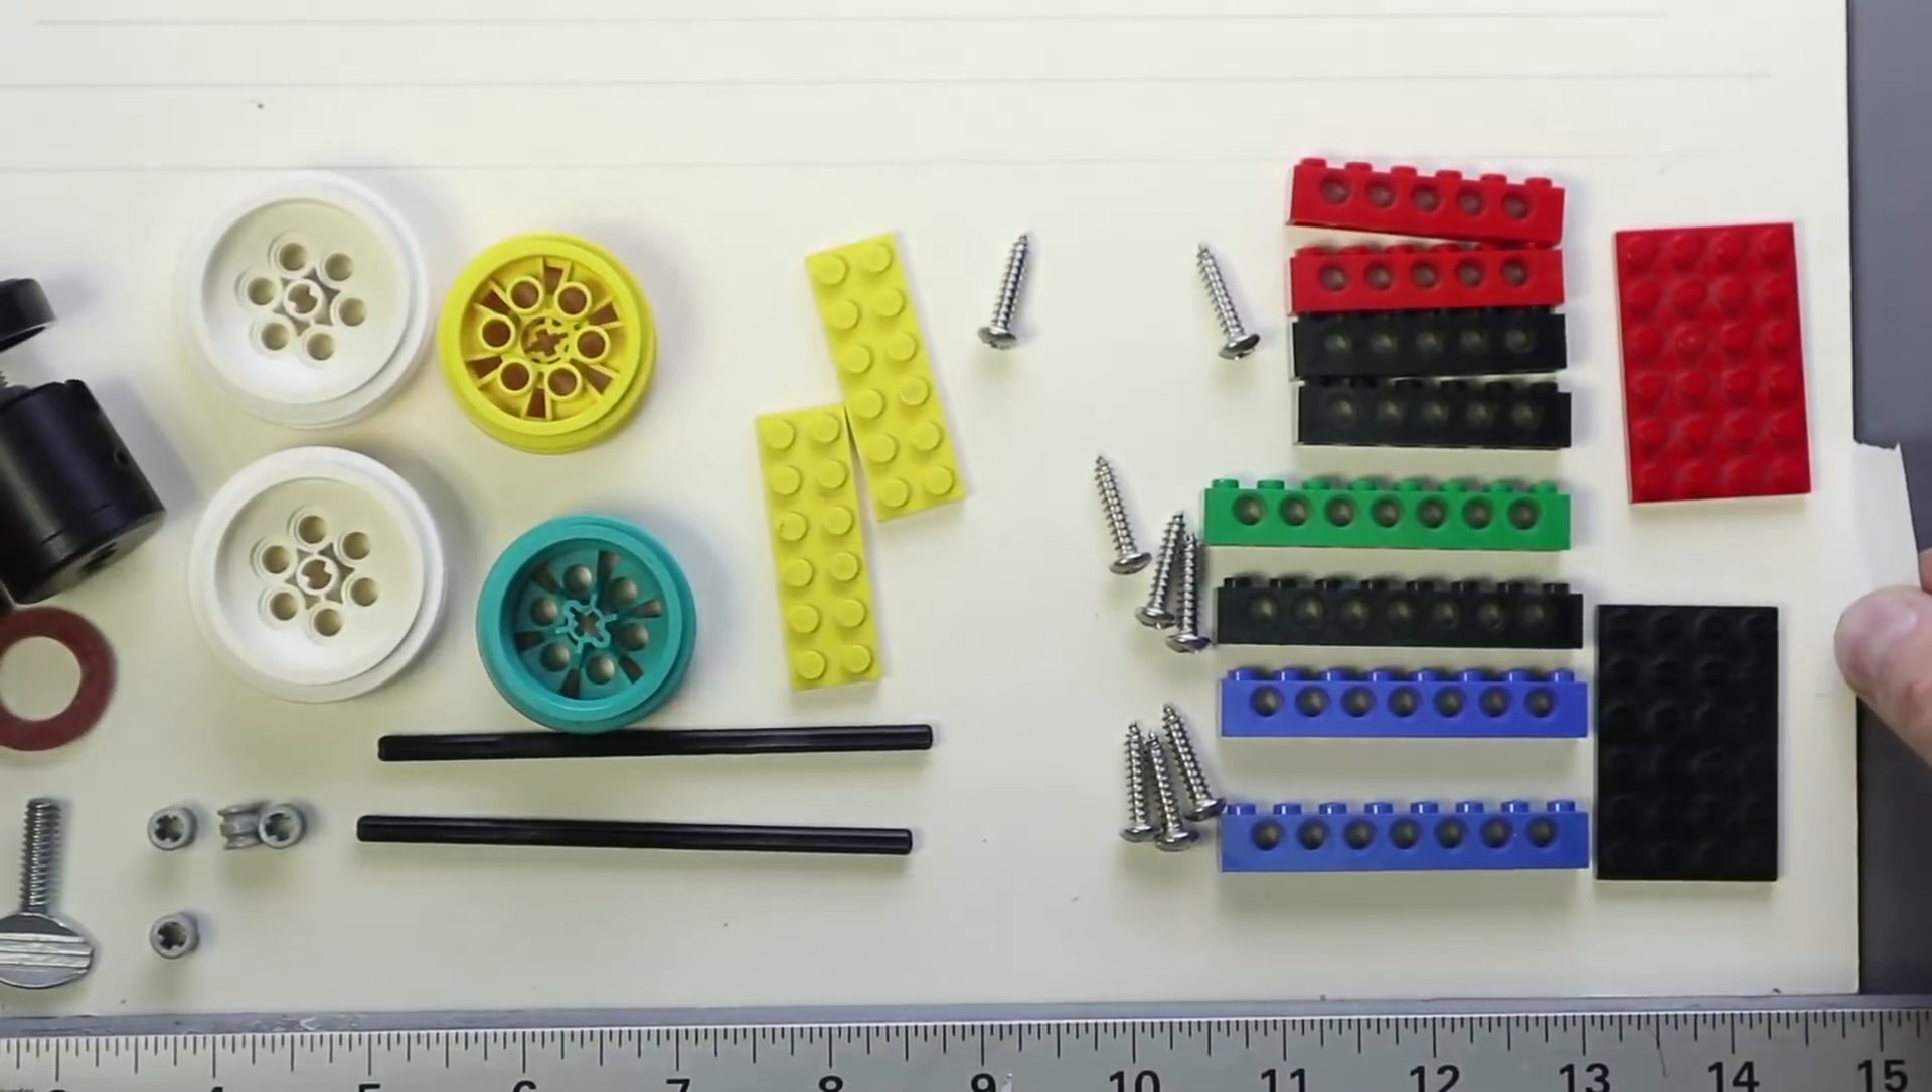These are the wheels with the rubber tires removed.